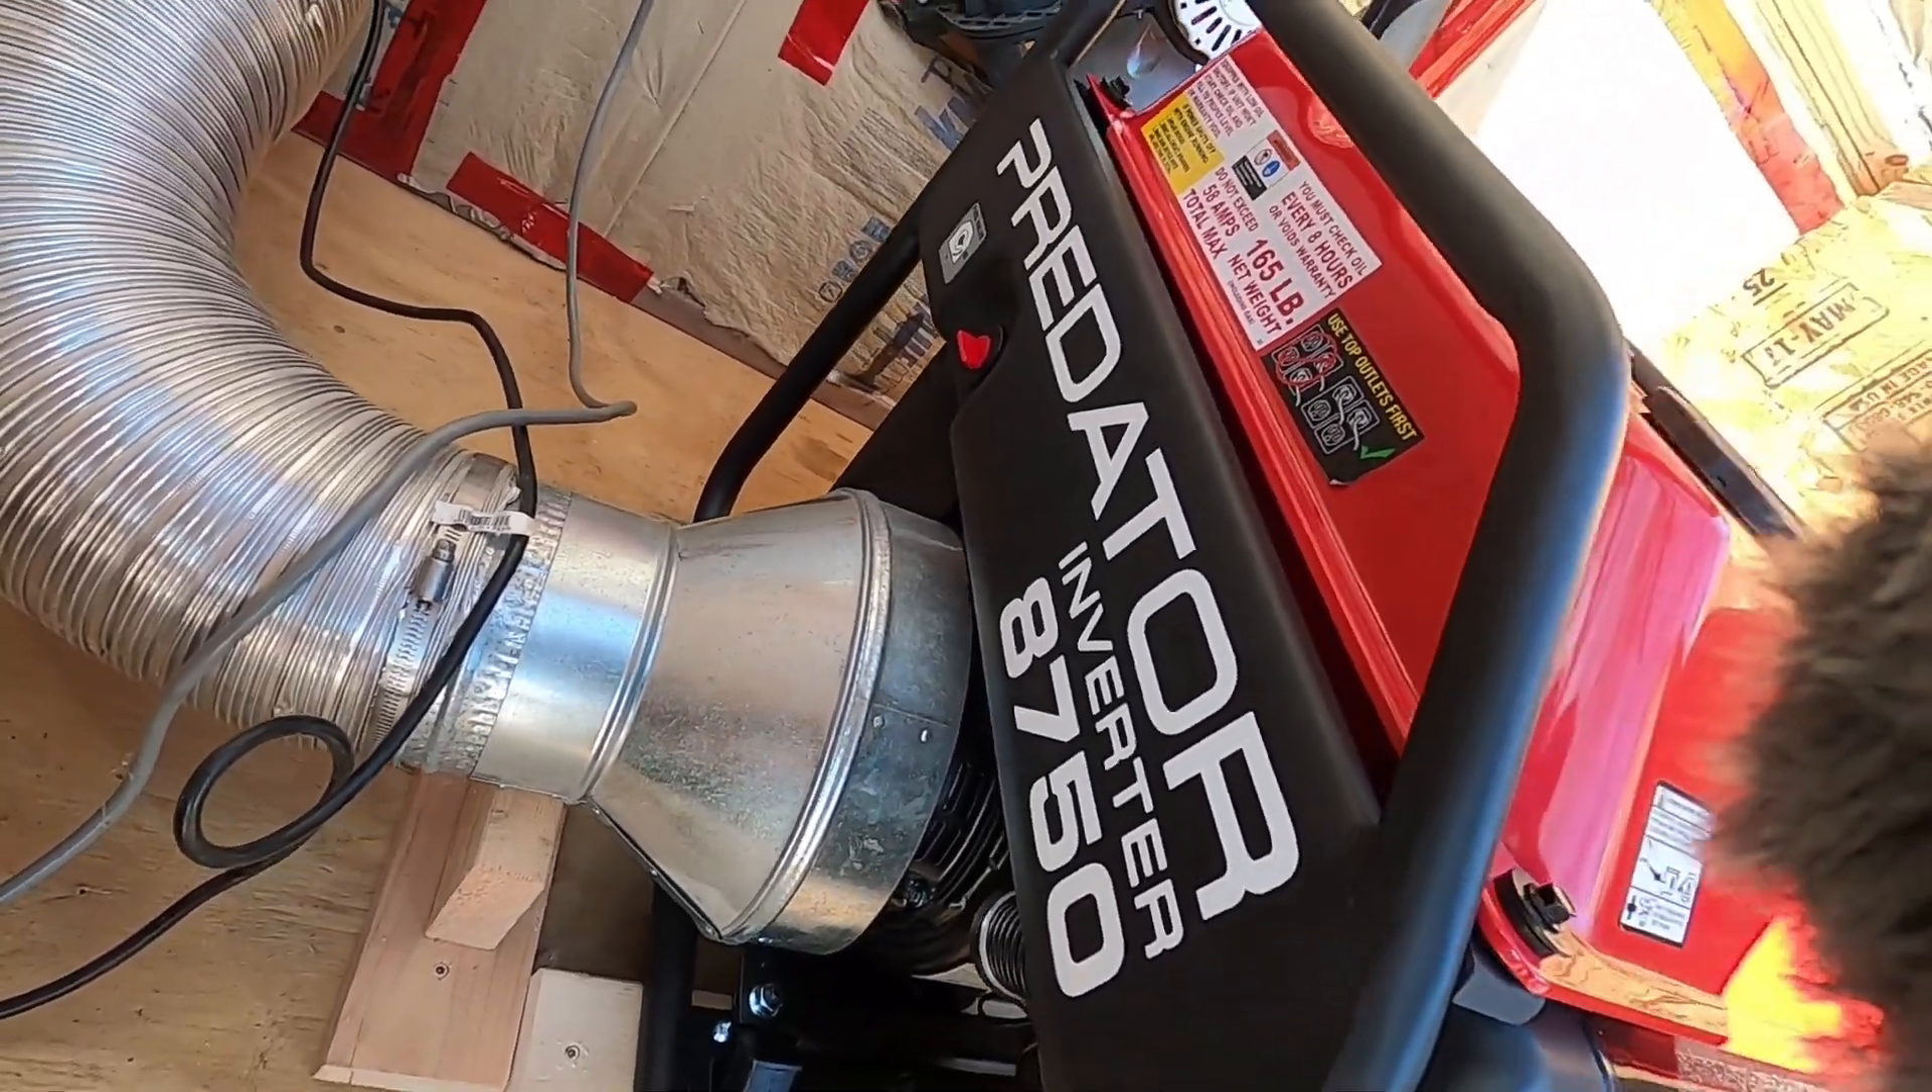All right so we have the exhaust hooked up on the right side.